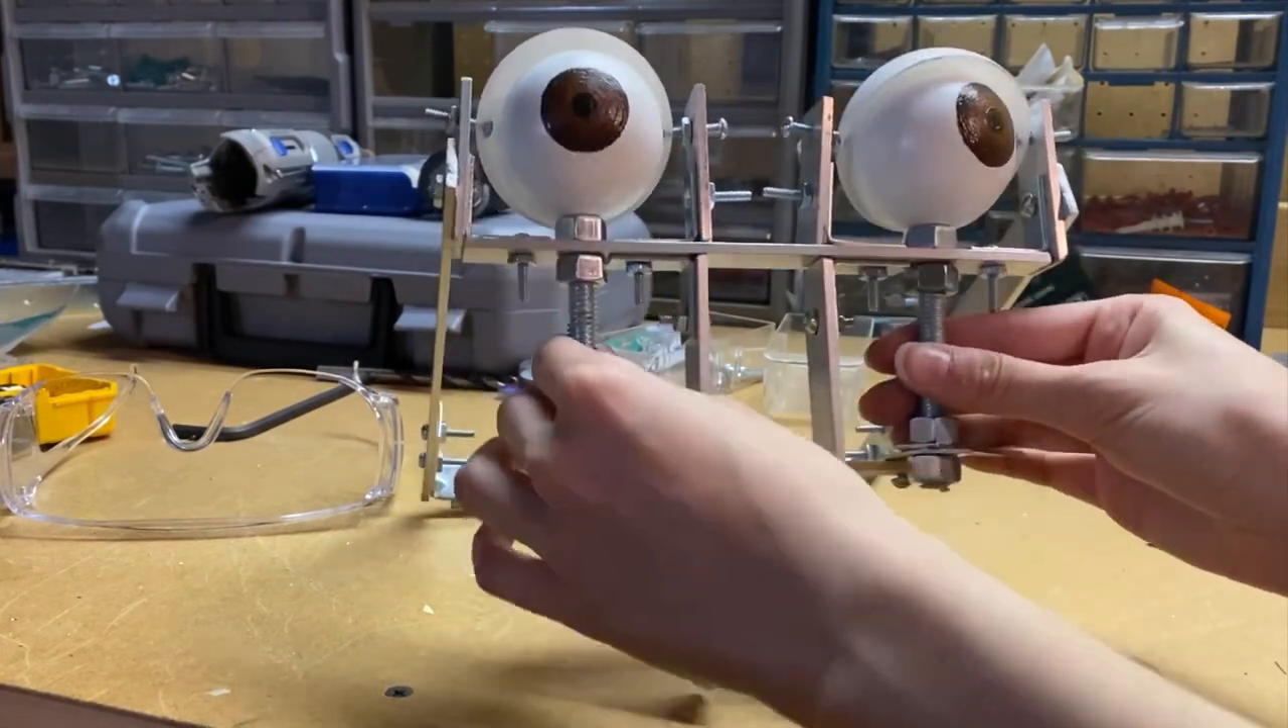The tightness here is a little not great because the eyes aren't the same facing the same way they're a little crooked.